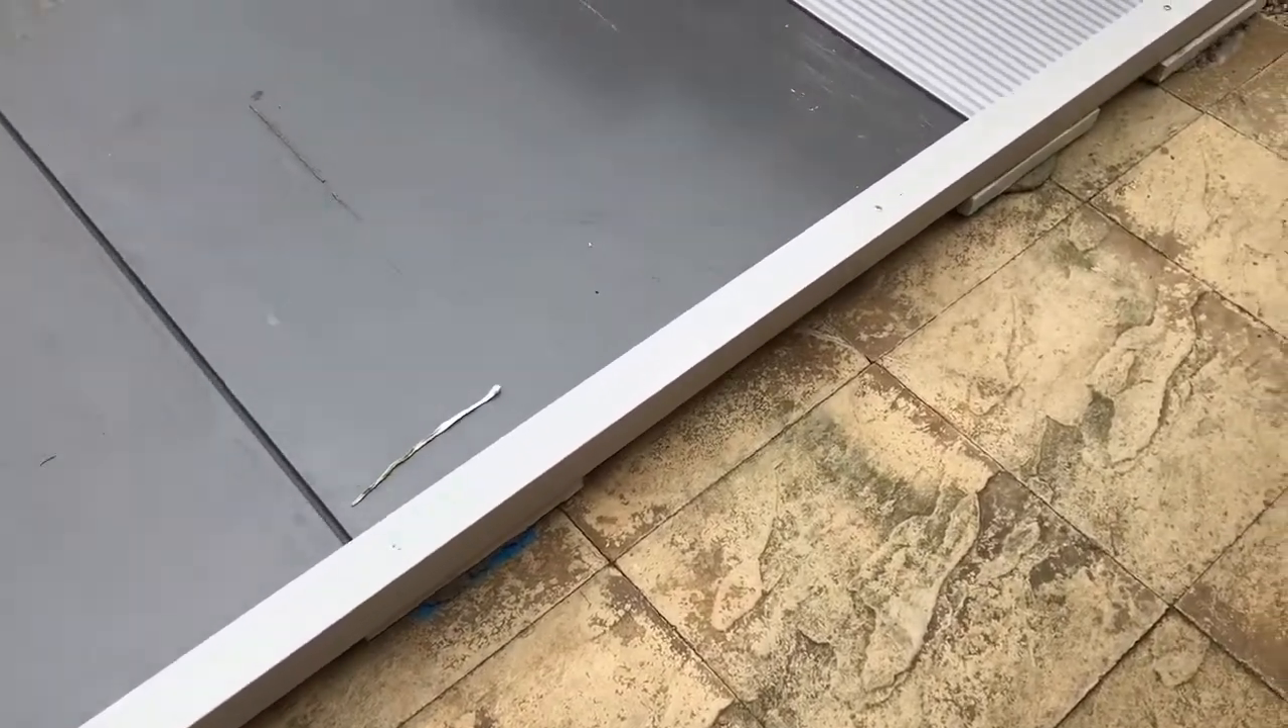So we've just wrapped around all the edges of the panels in a 90 degree bend metal flashing.